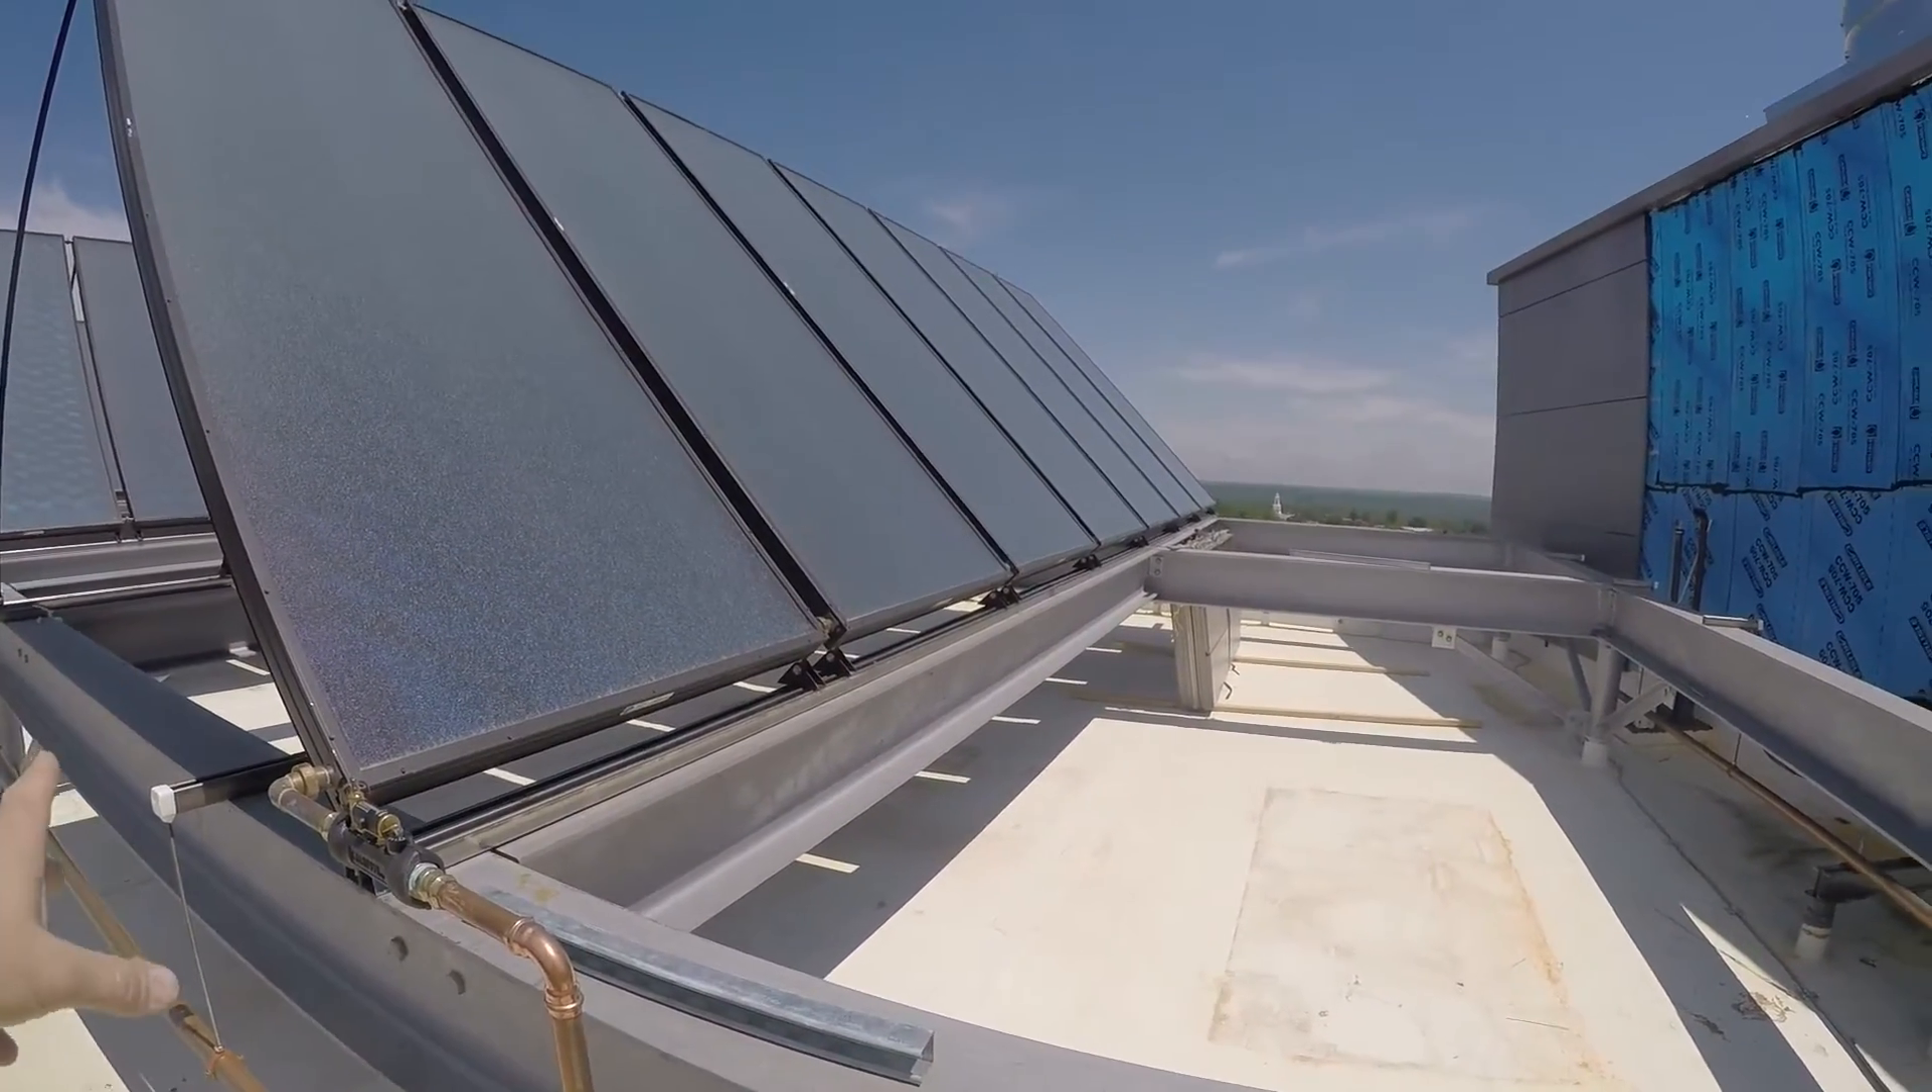You can see the solar panels are completely installed connected to the heating pipe system over here.